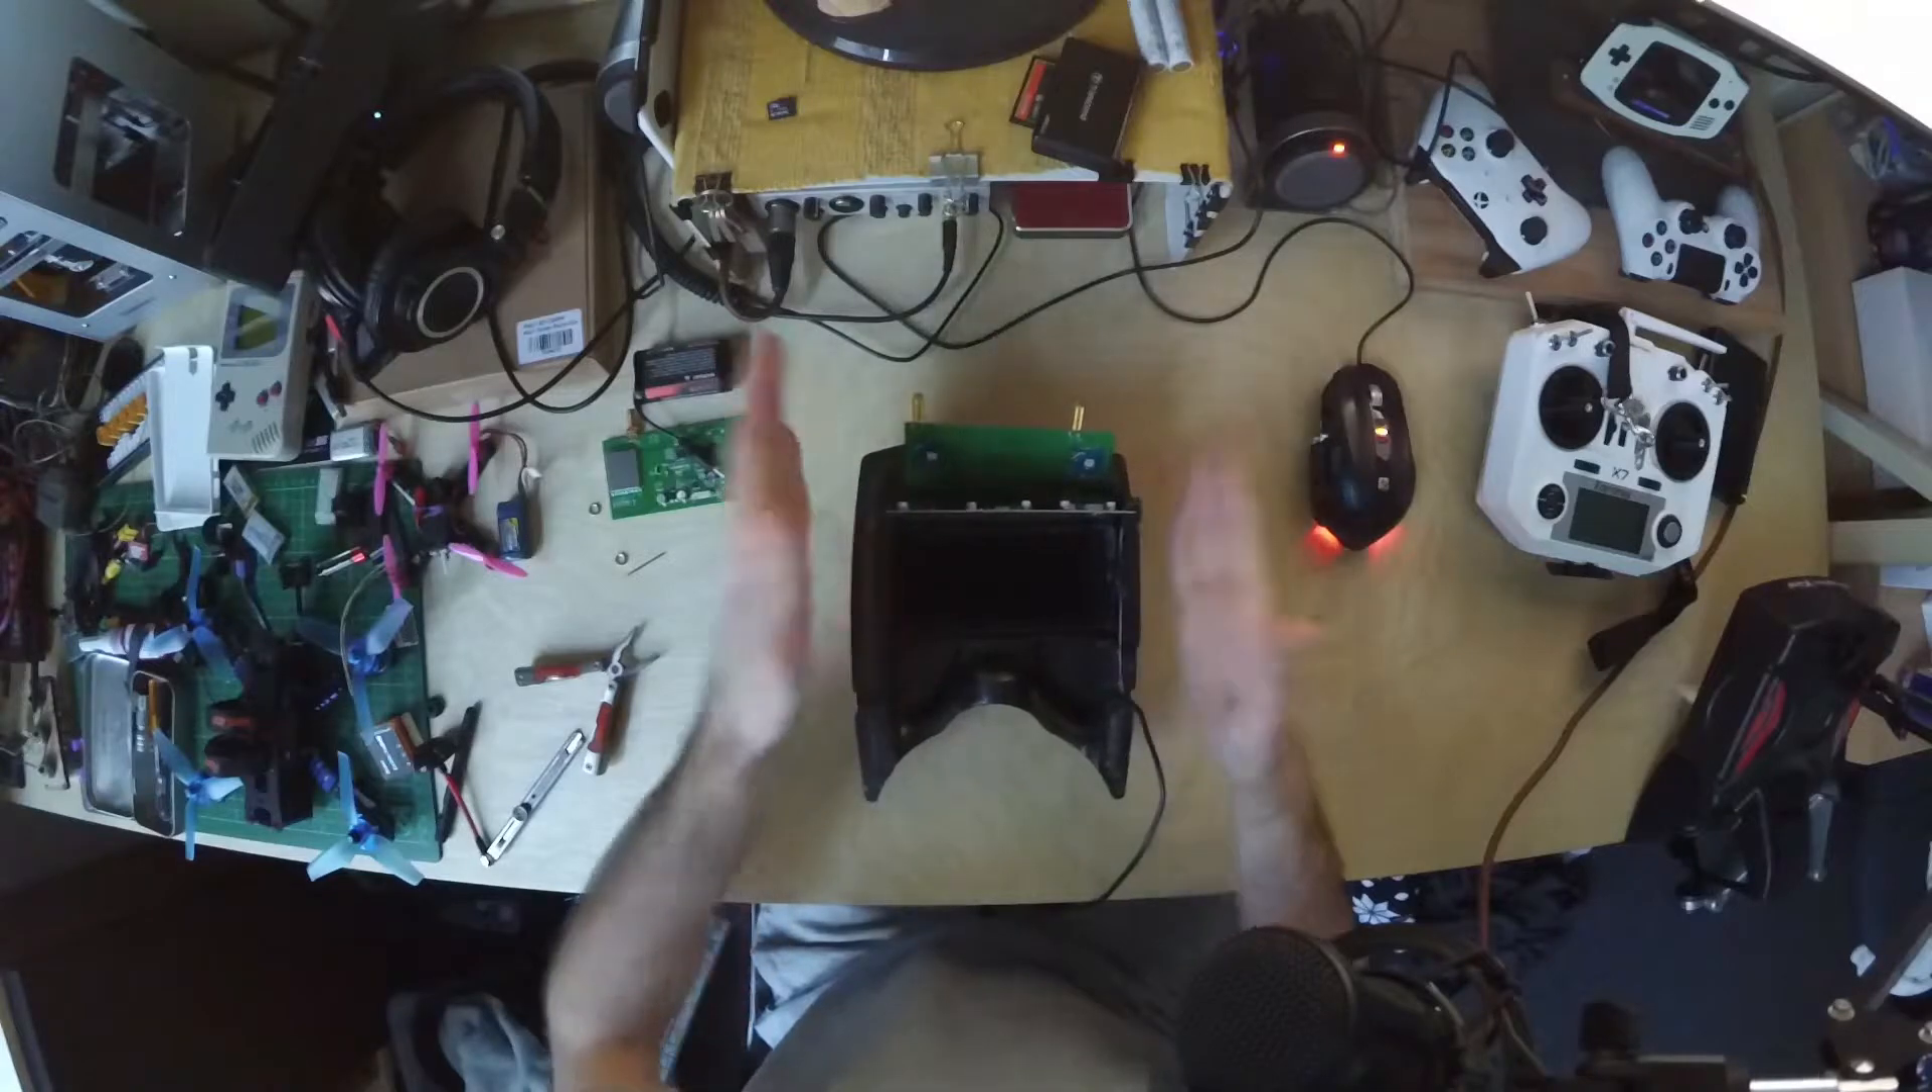Alright, so the goggles are taken apart. We took off the top half.